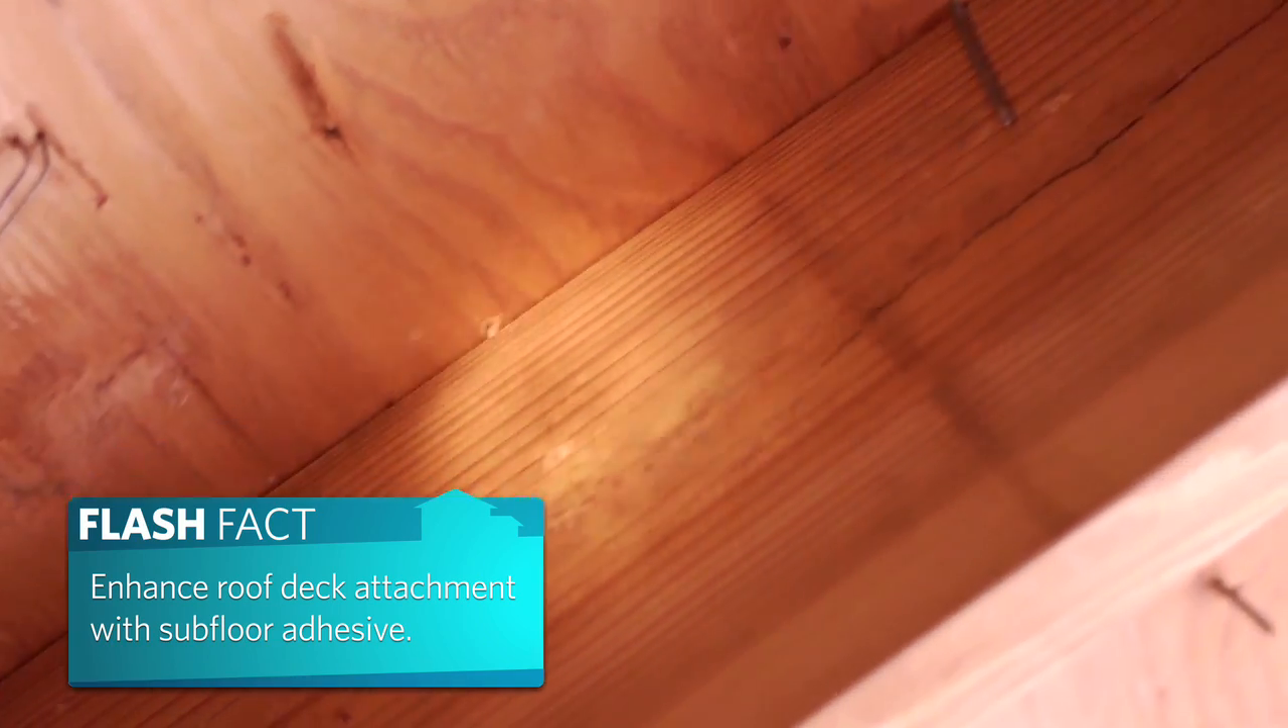These are nails that go through the roof decking that didn't quite make their mark into the framing member or truss.